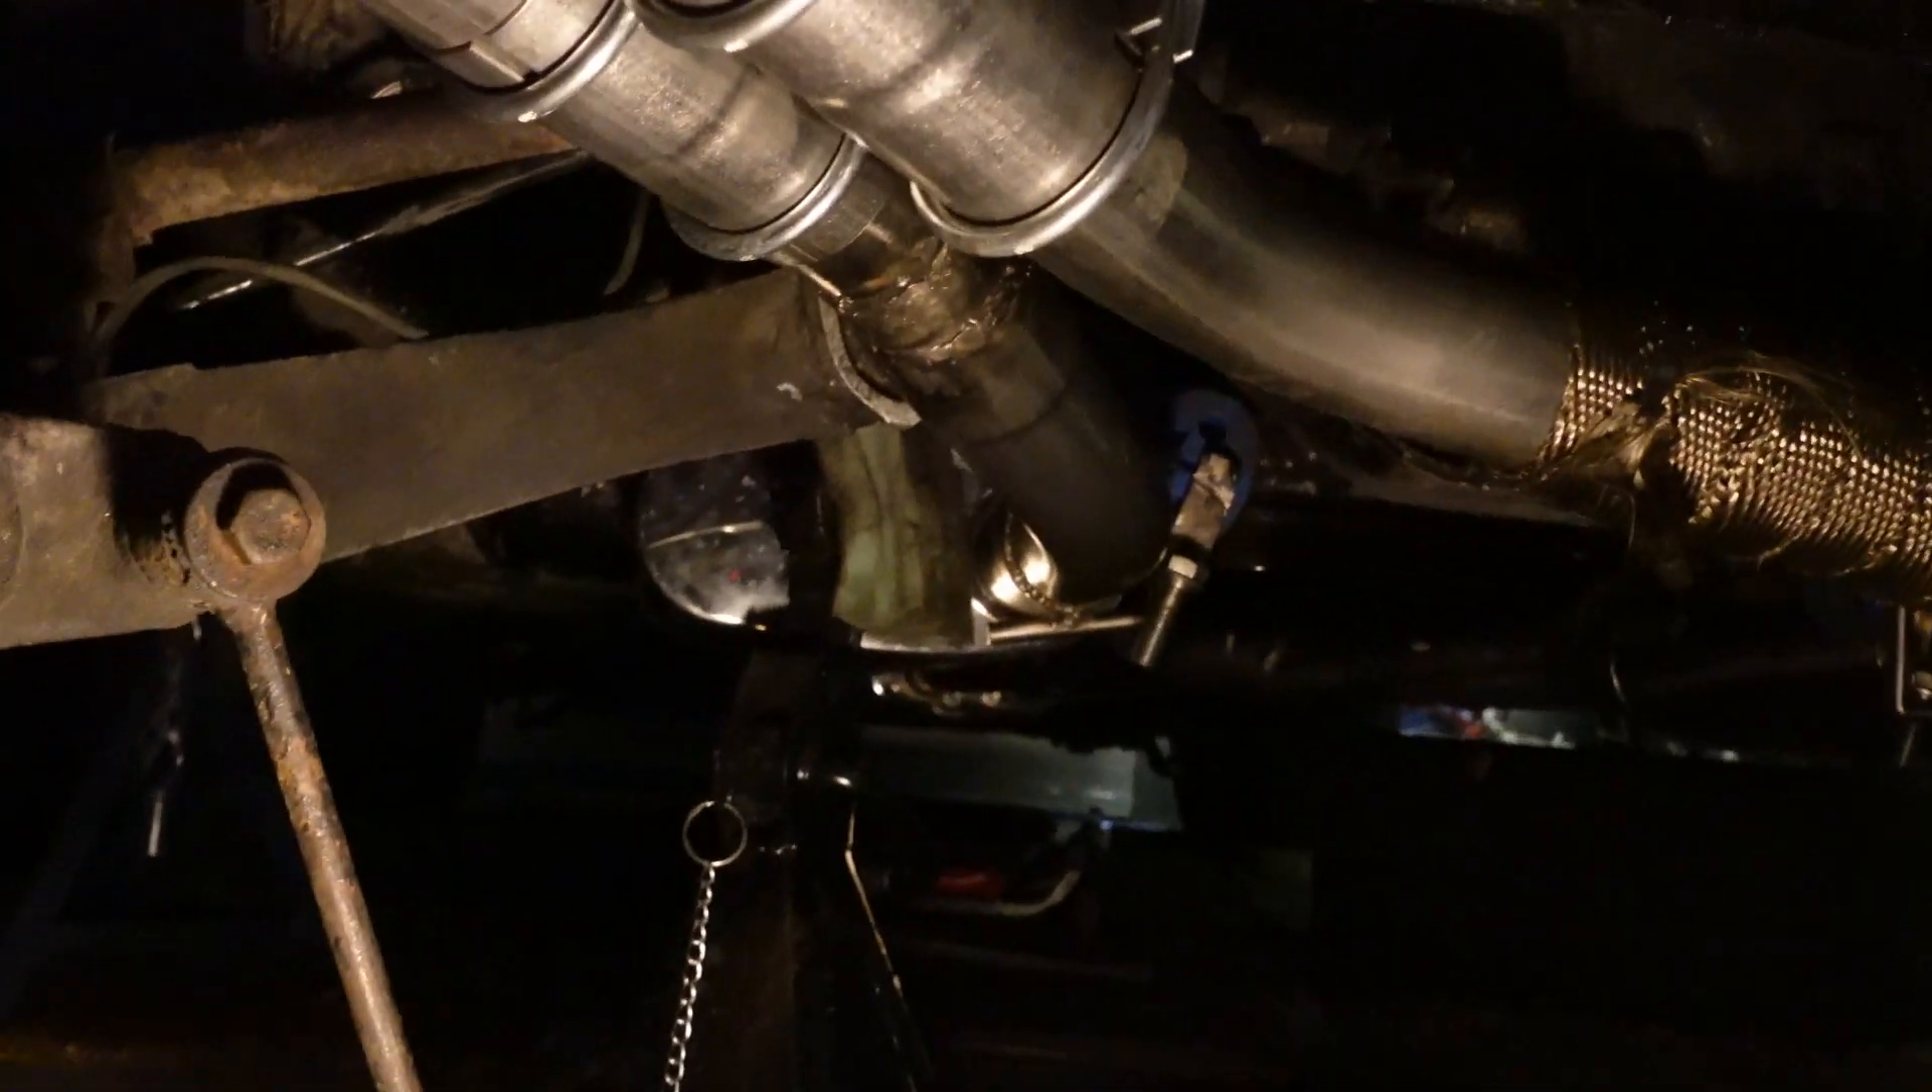Right so what we've got then obviously the exhaust is still on so I need to drop the exhaust off.